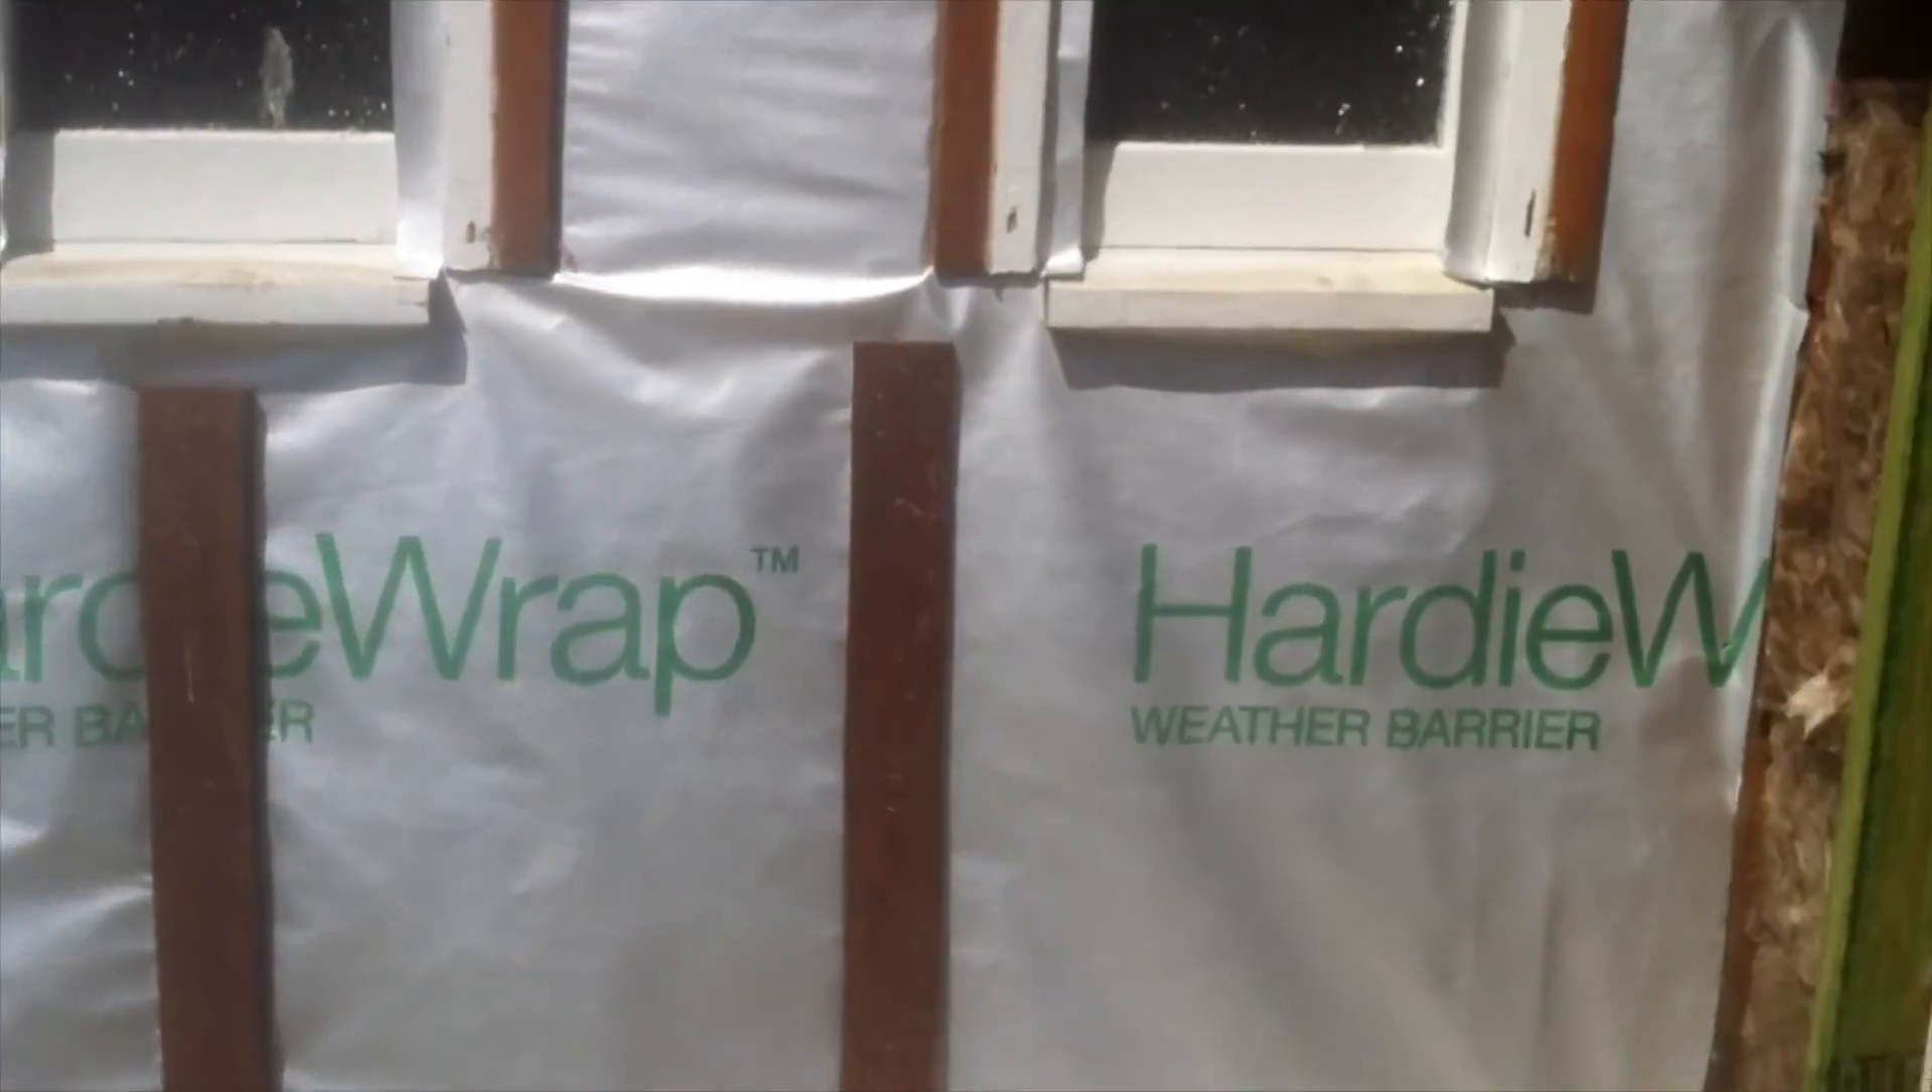Here on the west side you'll see we've got the sarking on now so we're all basically waterproof.